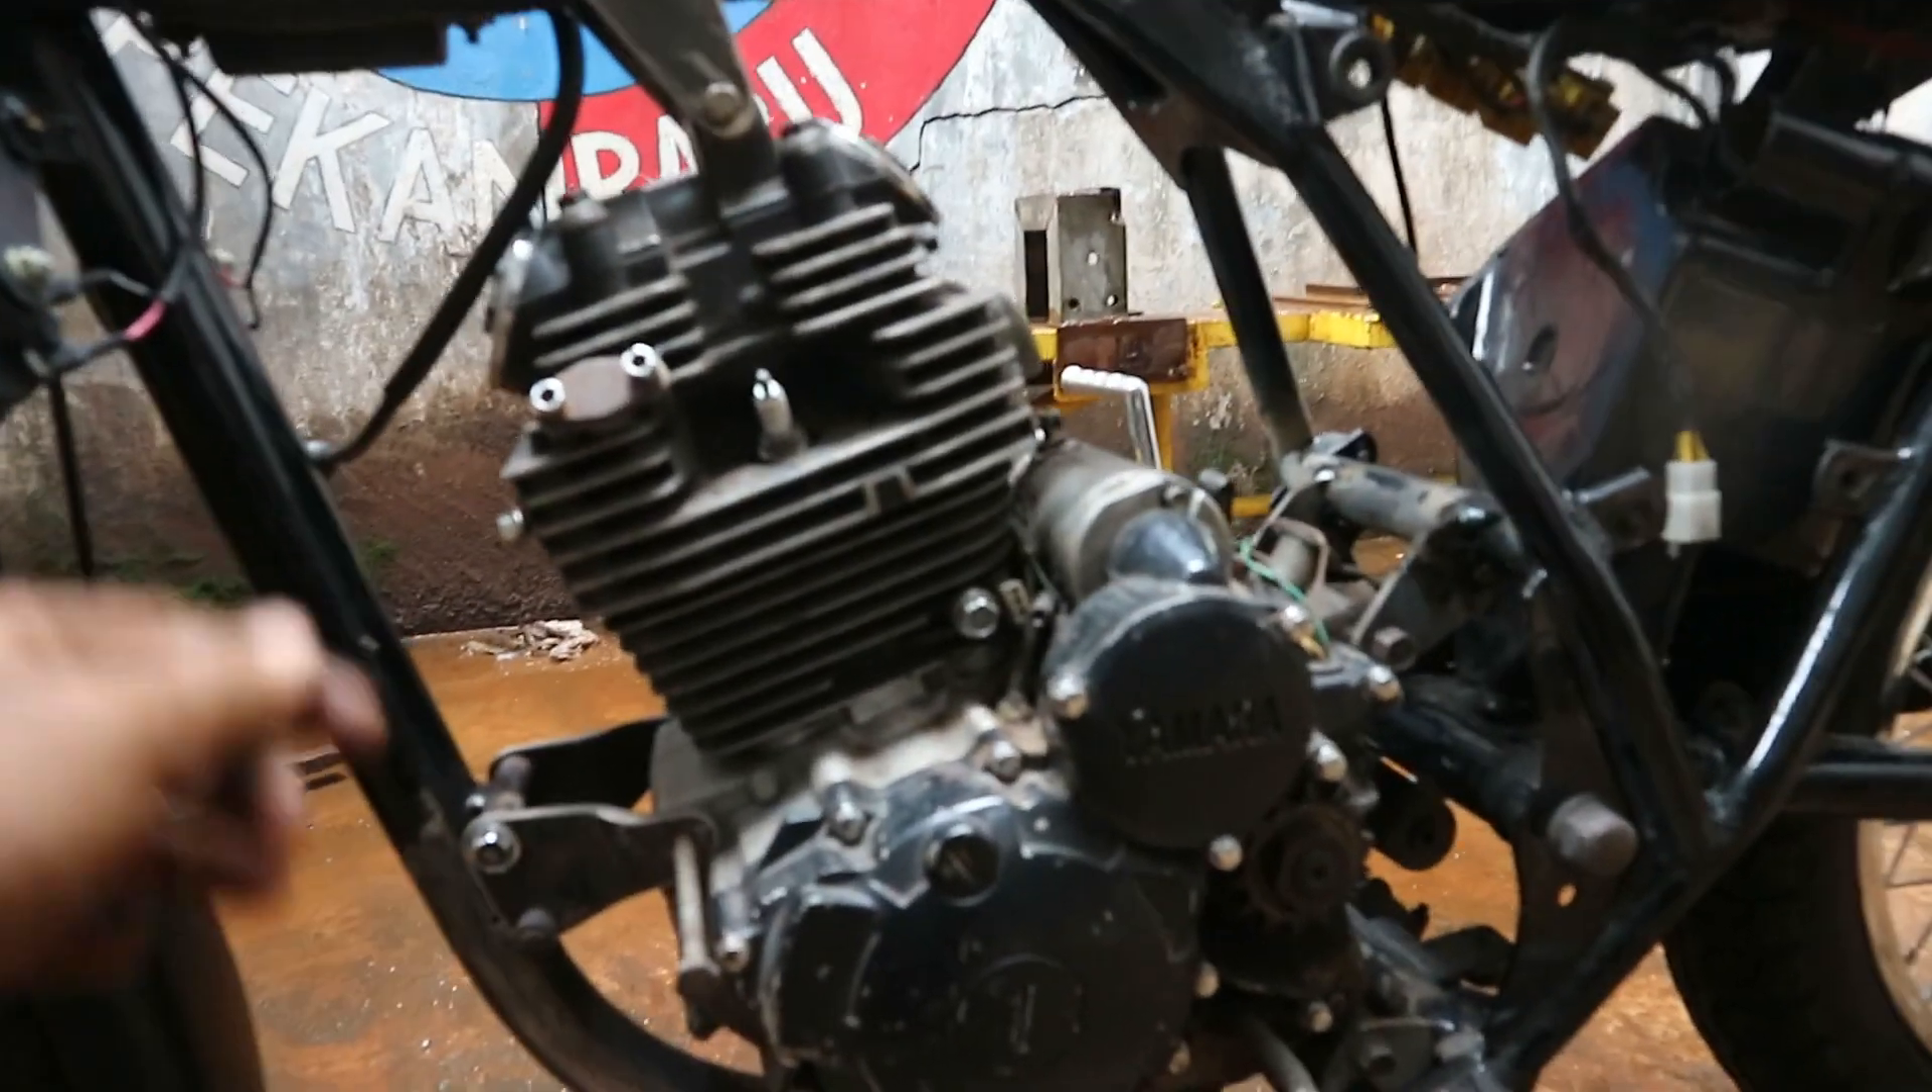Oke sobat, jadi ini mesinnya udah duduk di frame-nya.